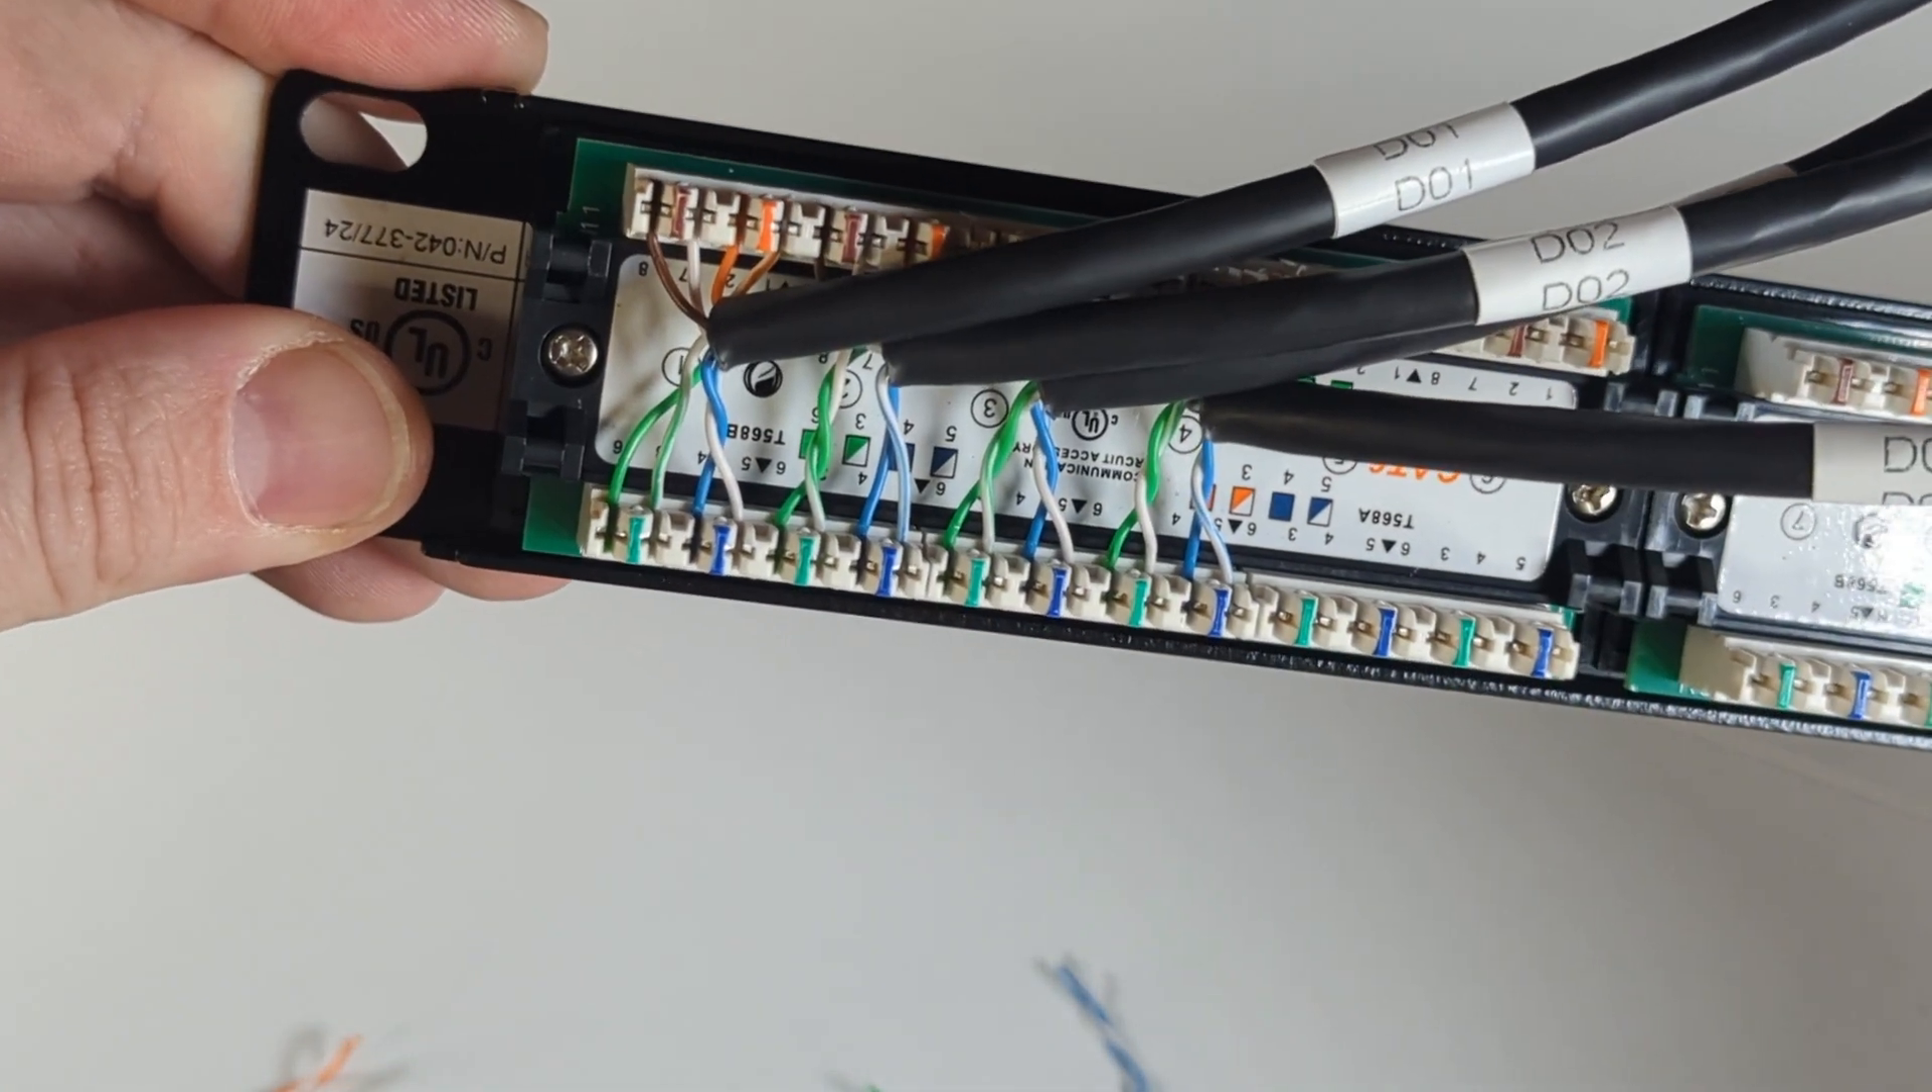Now the wires are all punched in where they're supposed to be.